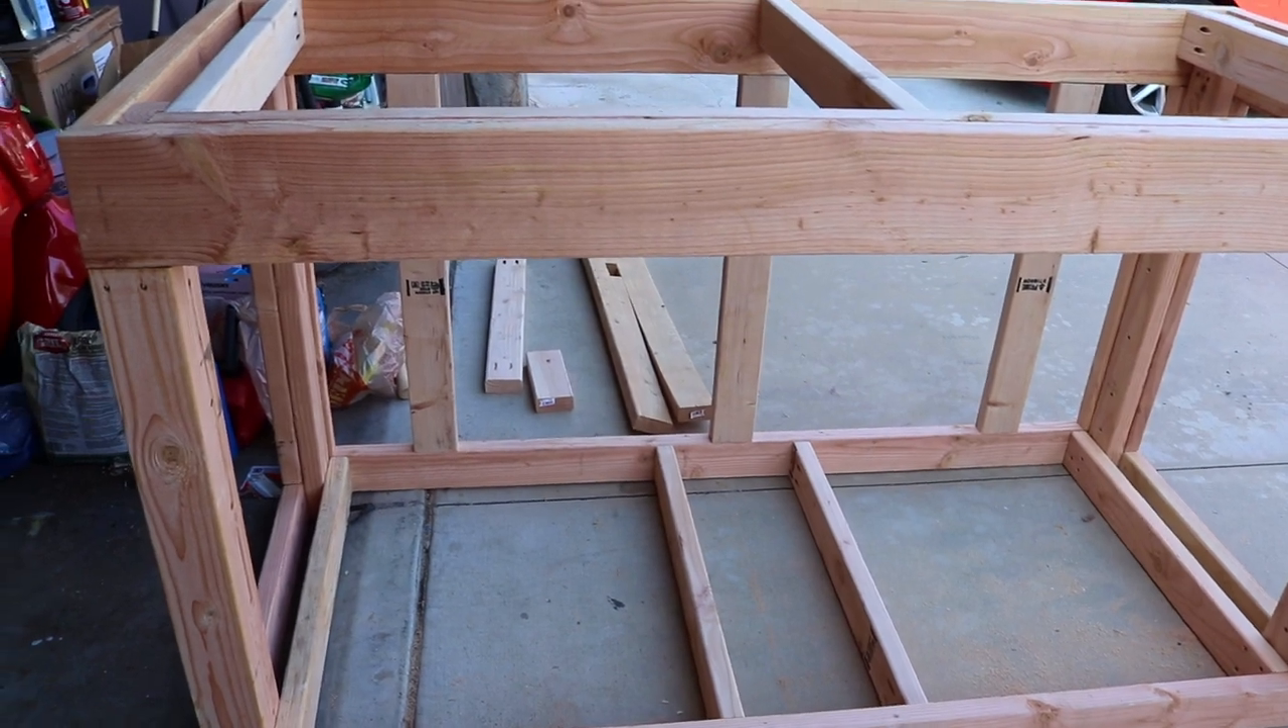I got three supports in the back and Horizontal supports on the bottom and top.